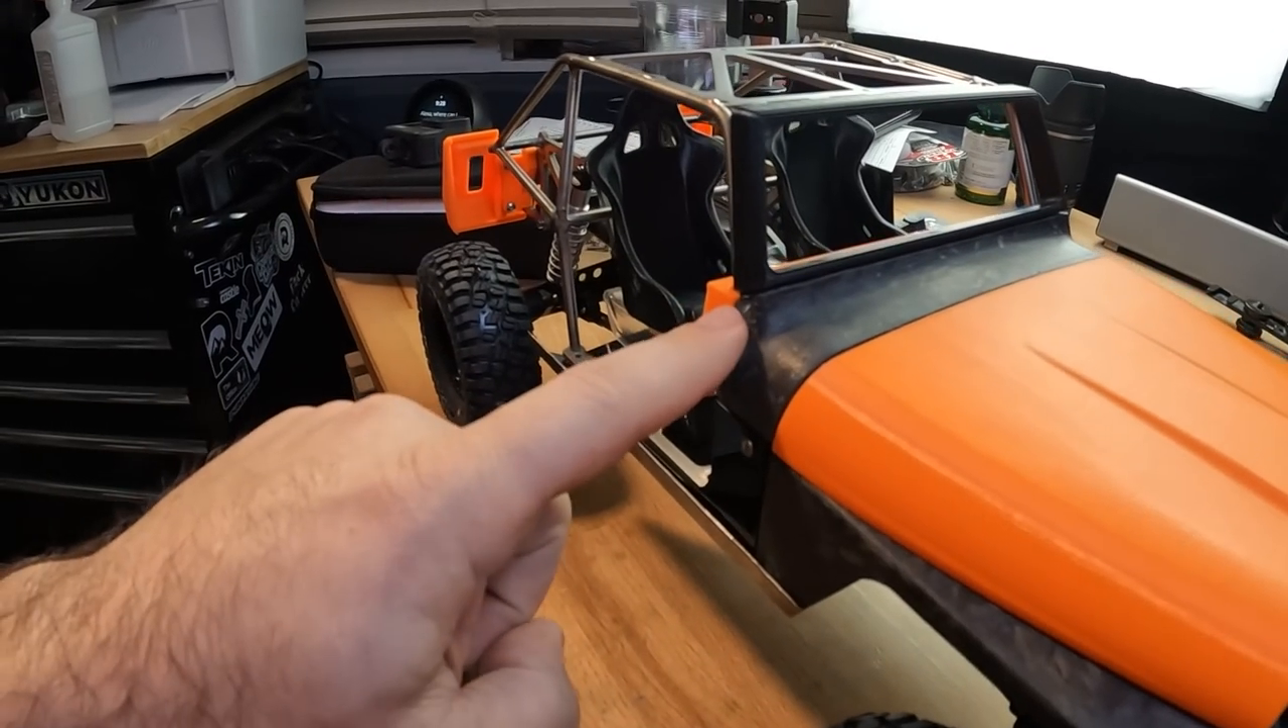We do have the cowl in place in the forged carbon.